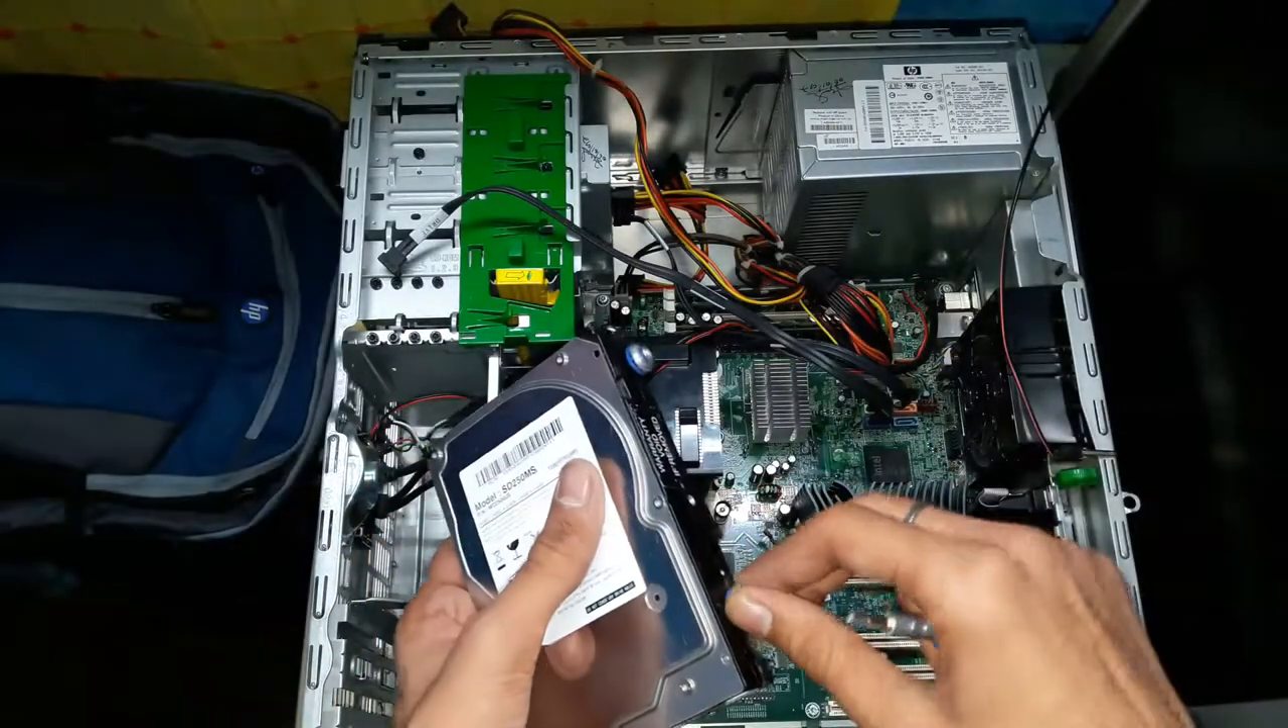So as you guys can see I have successfully removed the failed hard drive from the PC cabinet.